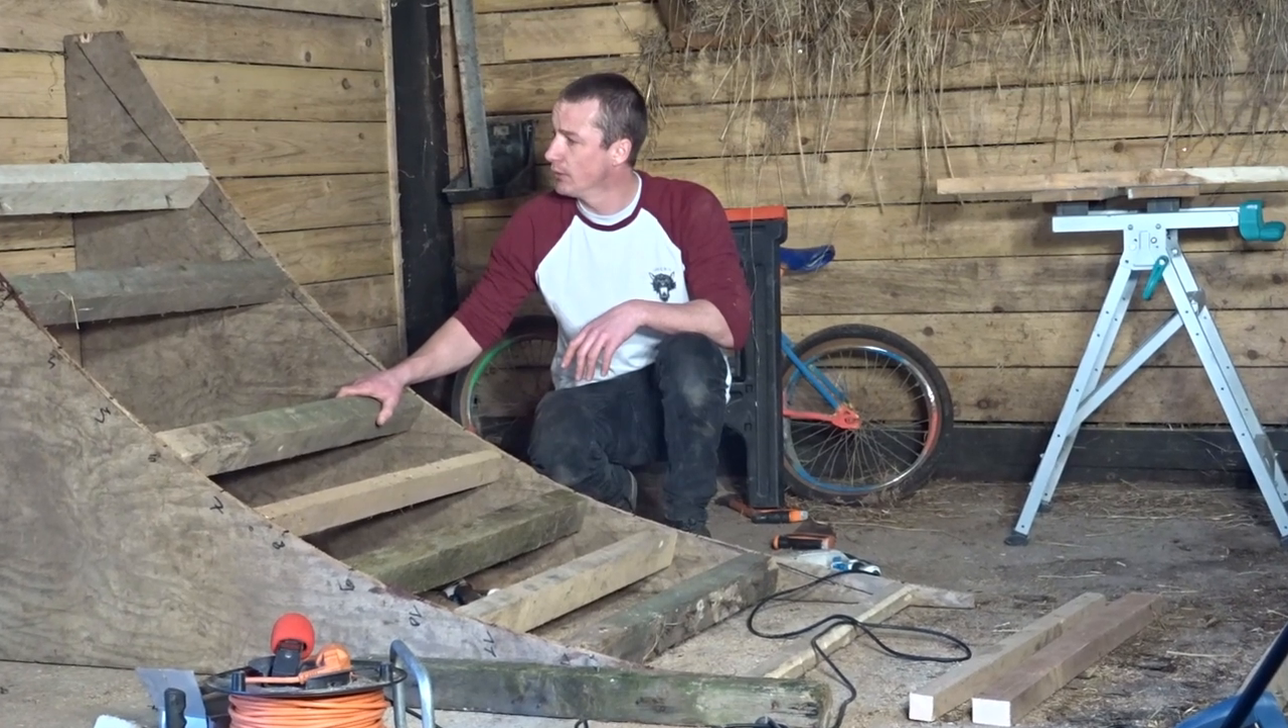J'ai mis quelques tasseaux en place. Je vais en mettre encore un ou deux.